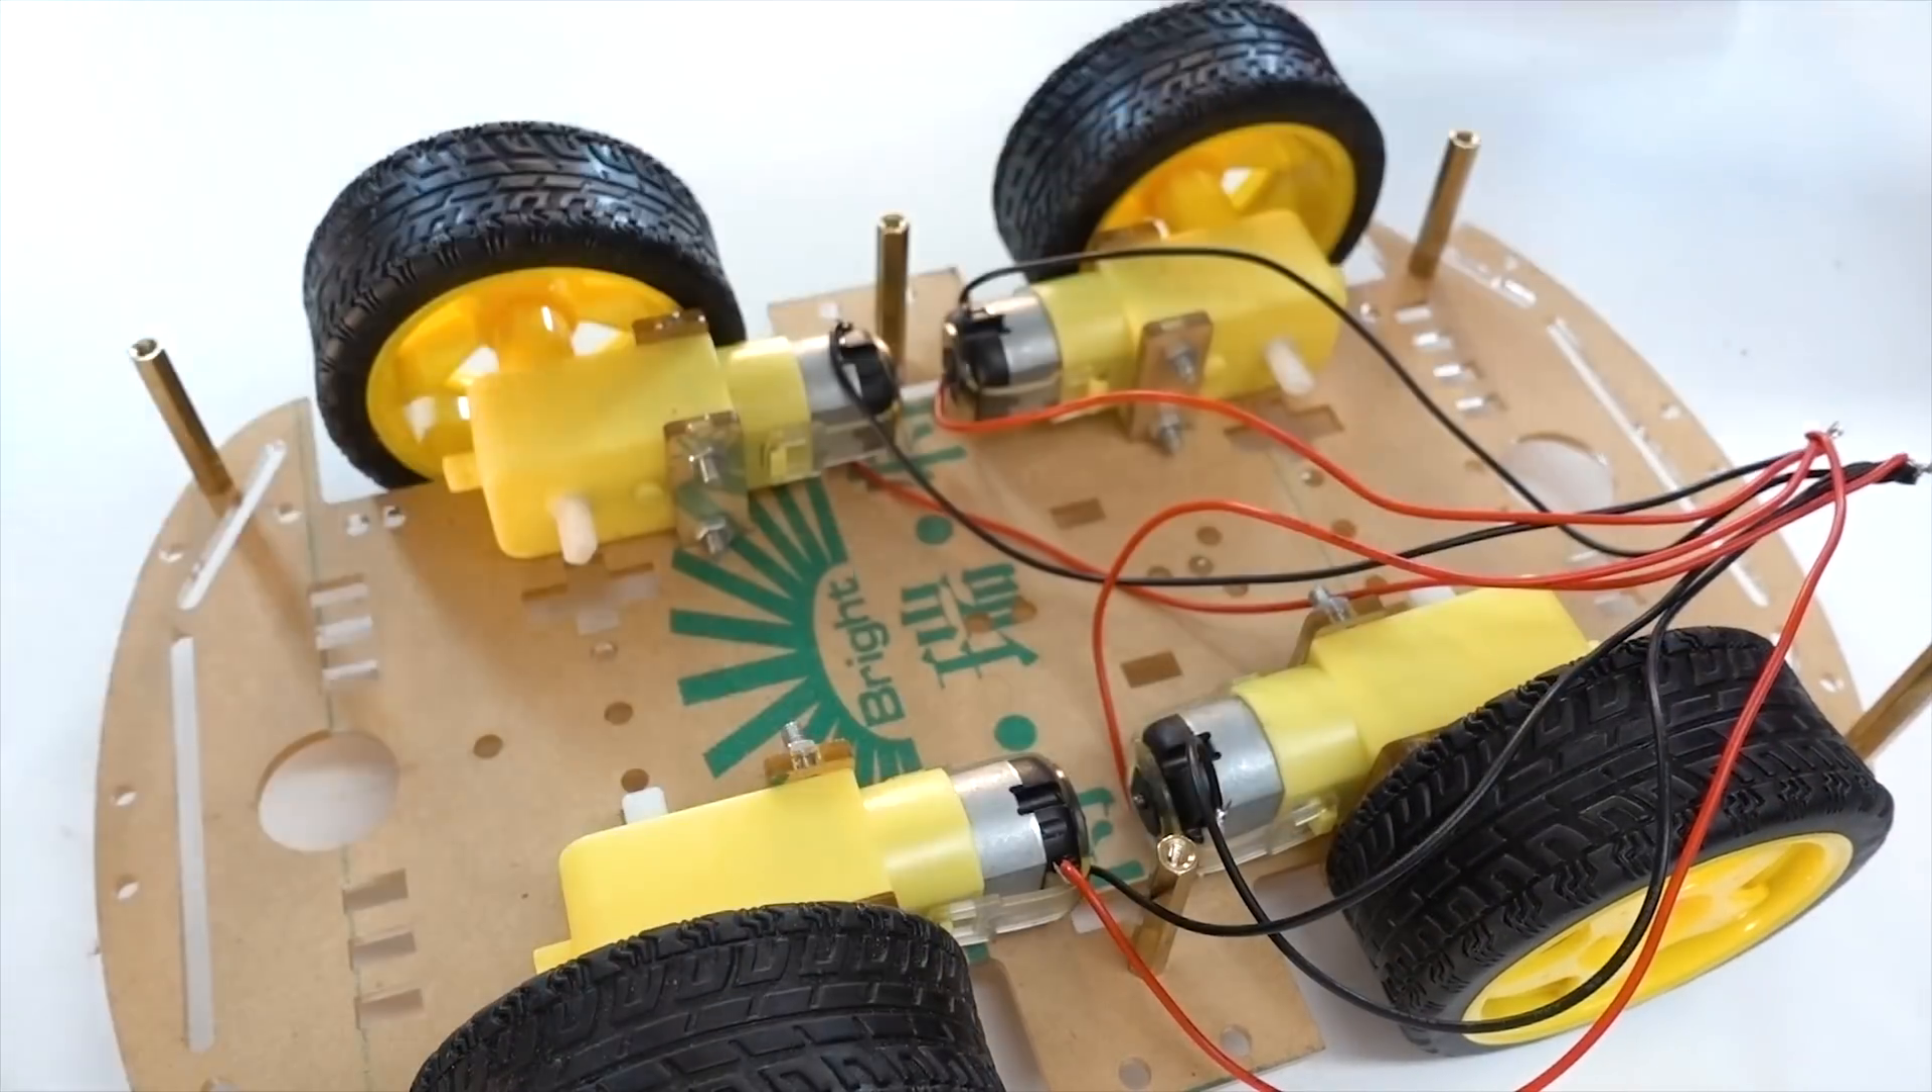I'm also not going to put the top plate back on top of this thing just yet.